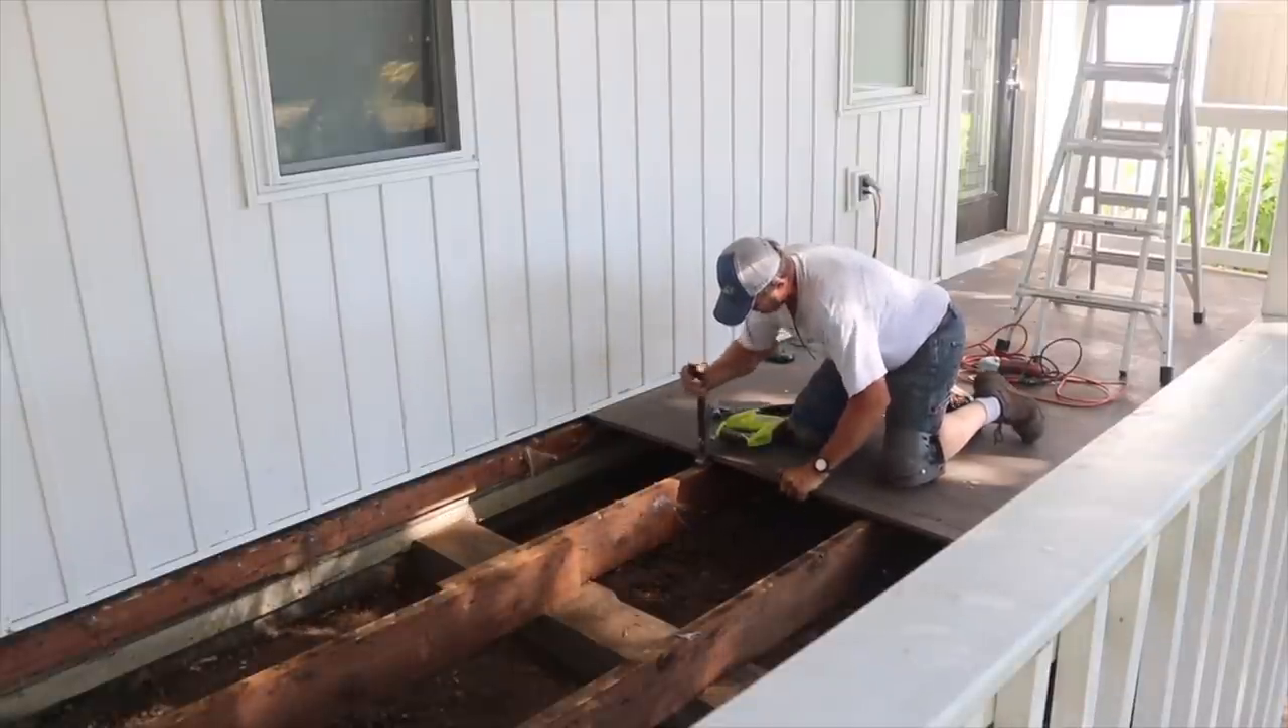So here you can see that half the floor is gone.